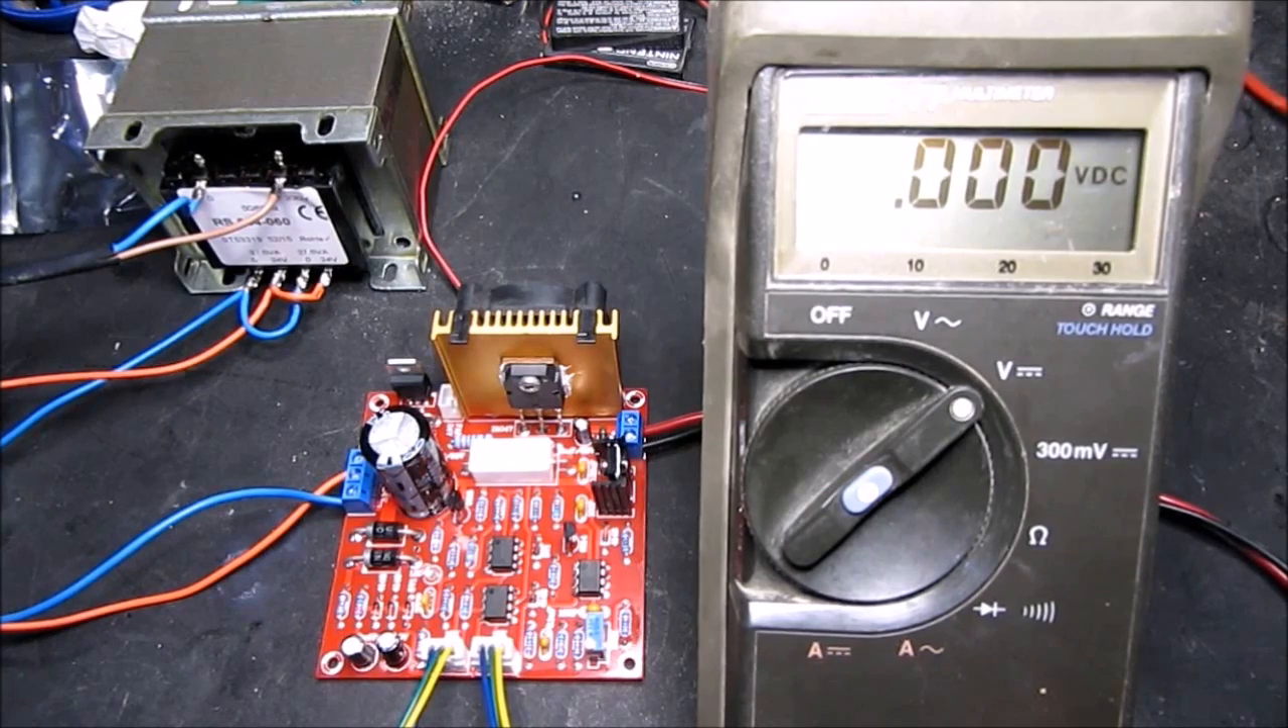Here's the completed circuit, ready to test, wired up to its transformer.